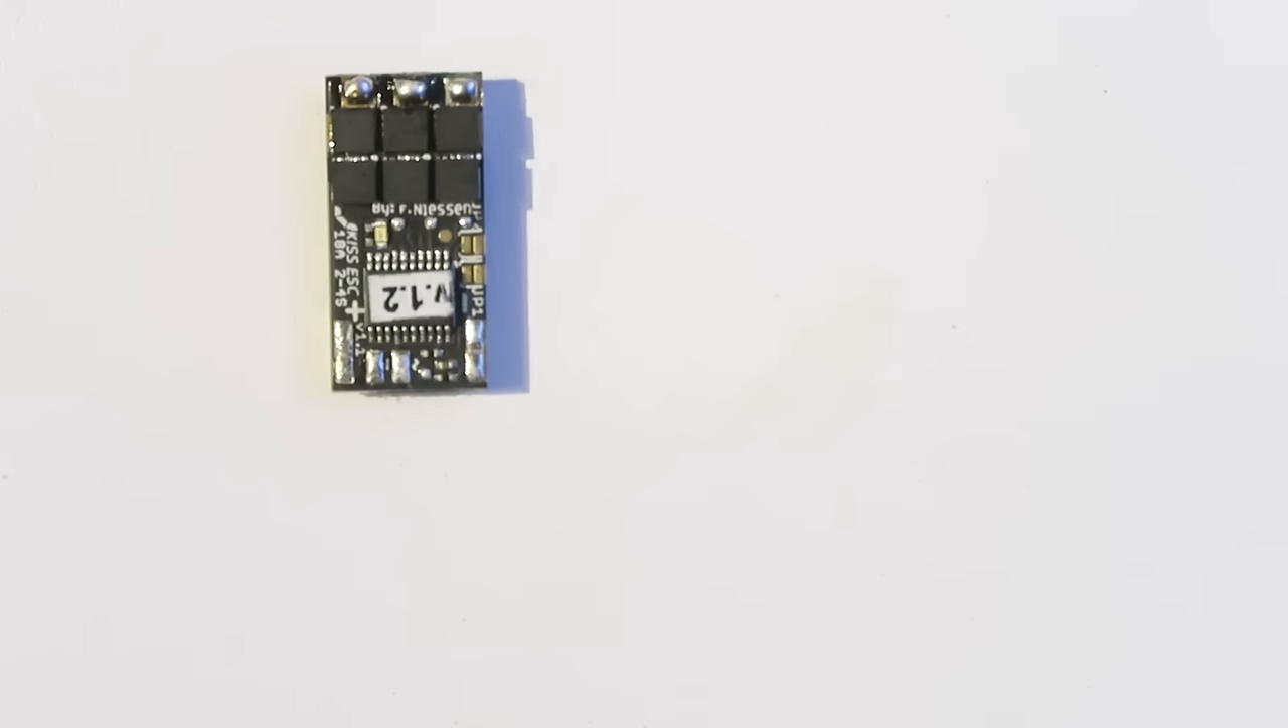Of course we don't have any wiring looms attached to these ESCs so we're going to have to add them.